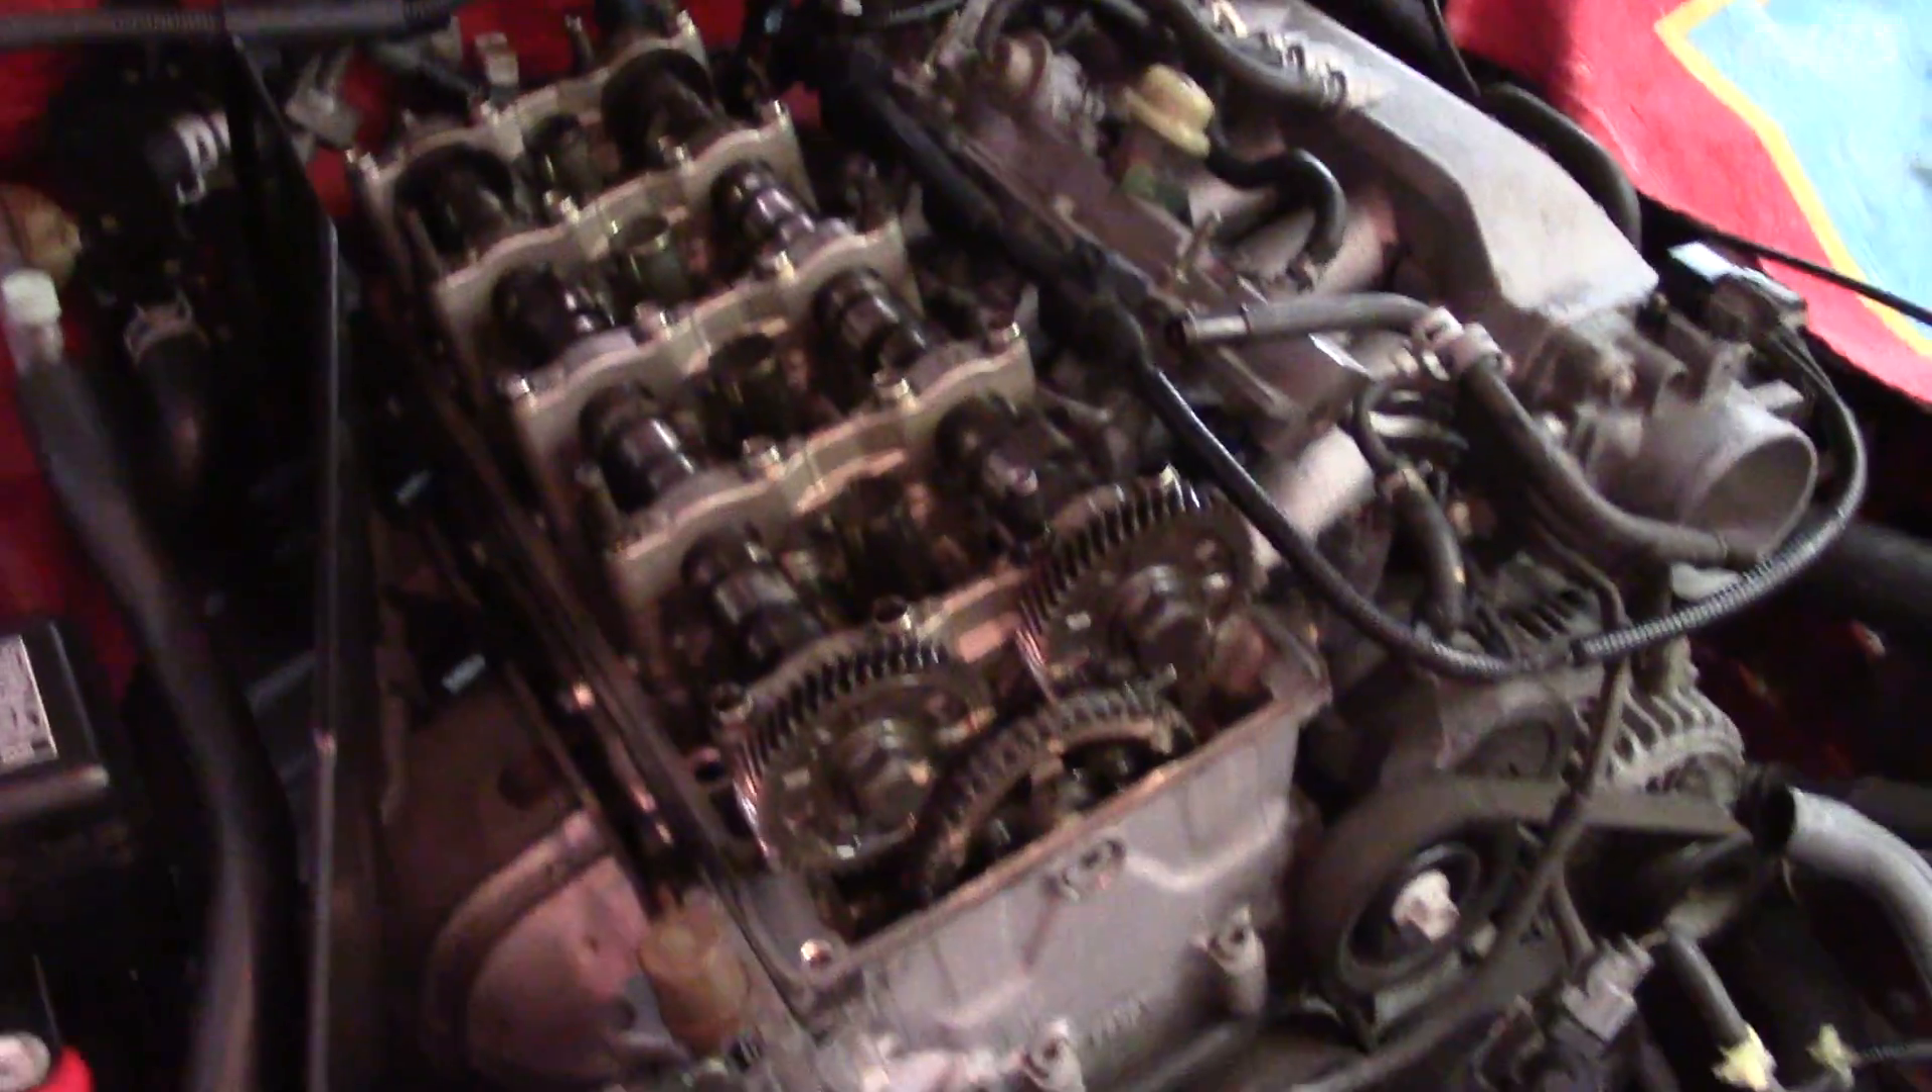Got the valve cover off and we're ready to go.